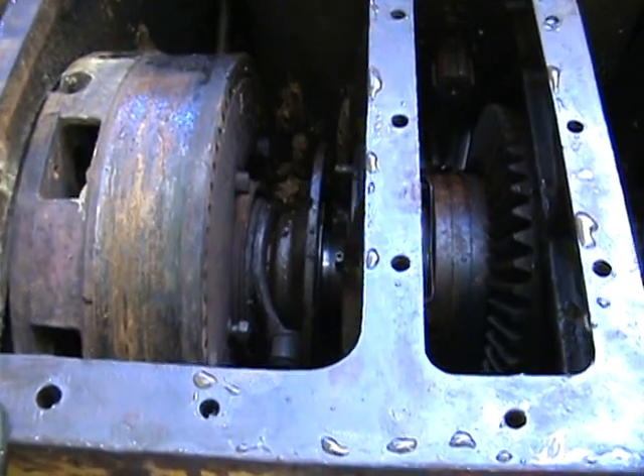I pulled the plate off the access panel and I've started working on getting the clutches off.